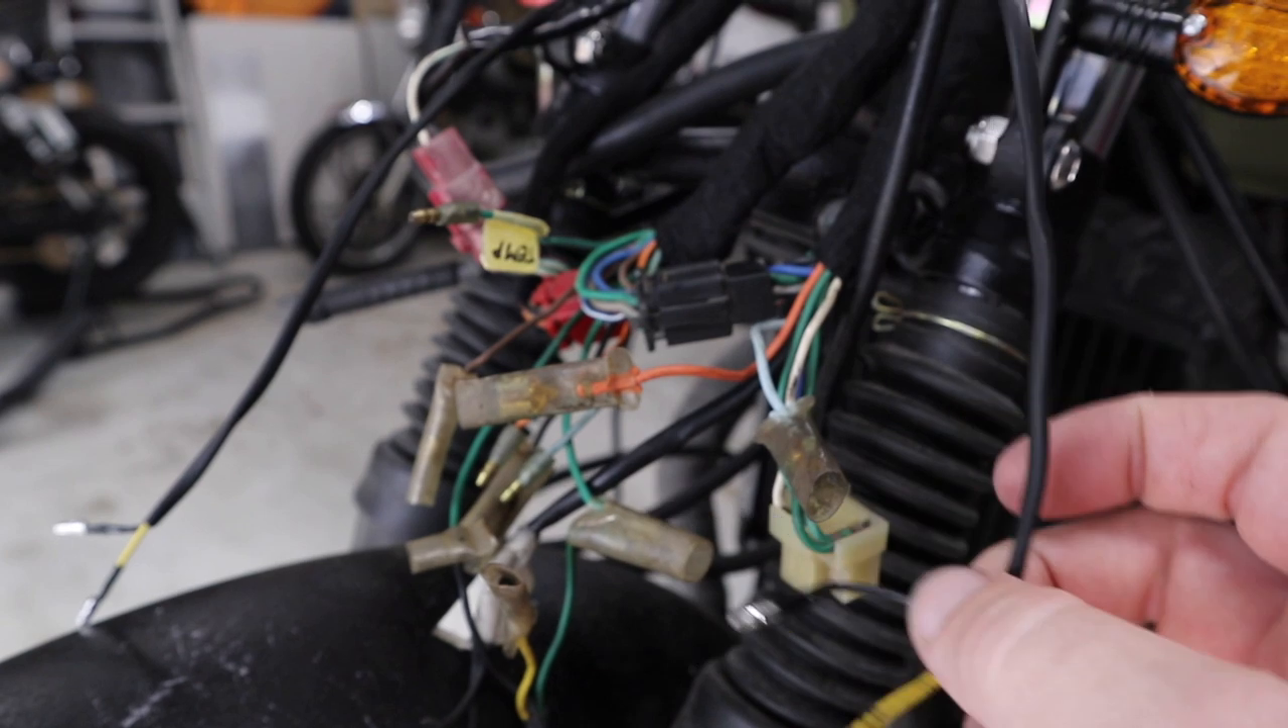I've still got to pretty much find home for most of this wiring which i've tidied up.